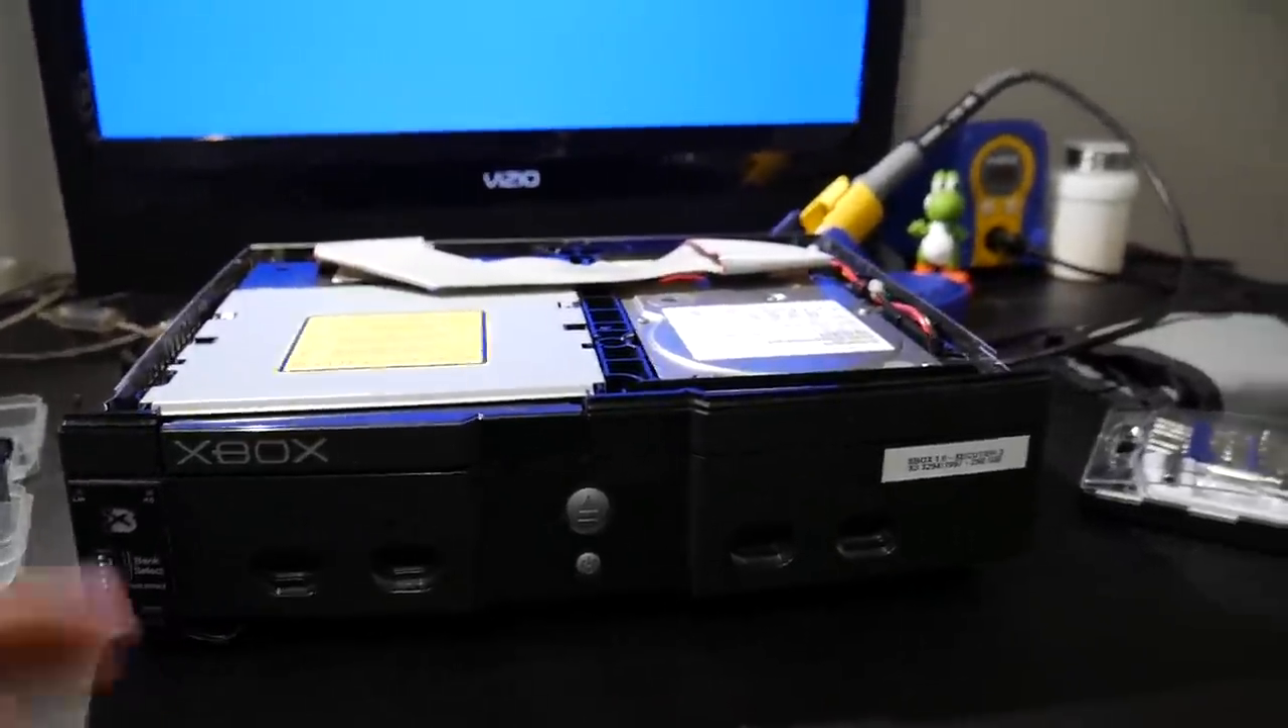So coming right over this is the xbox of course it is not 100 complete because it is sitting here topless which i will install the top of case on here once this video is all done.